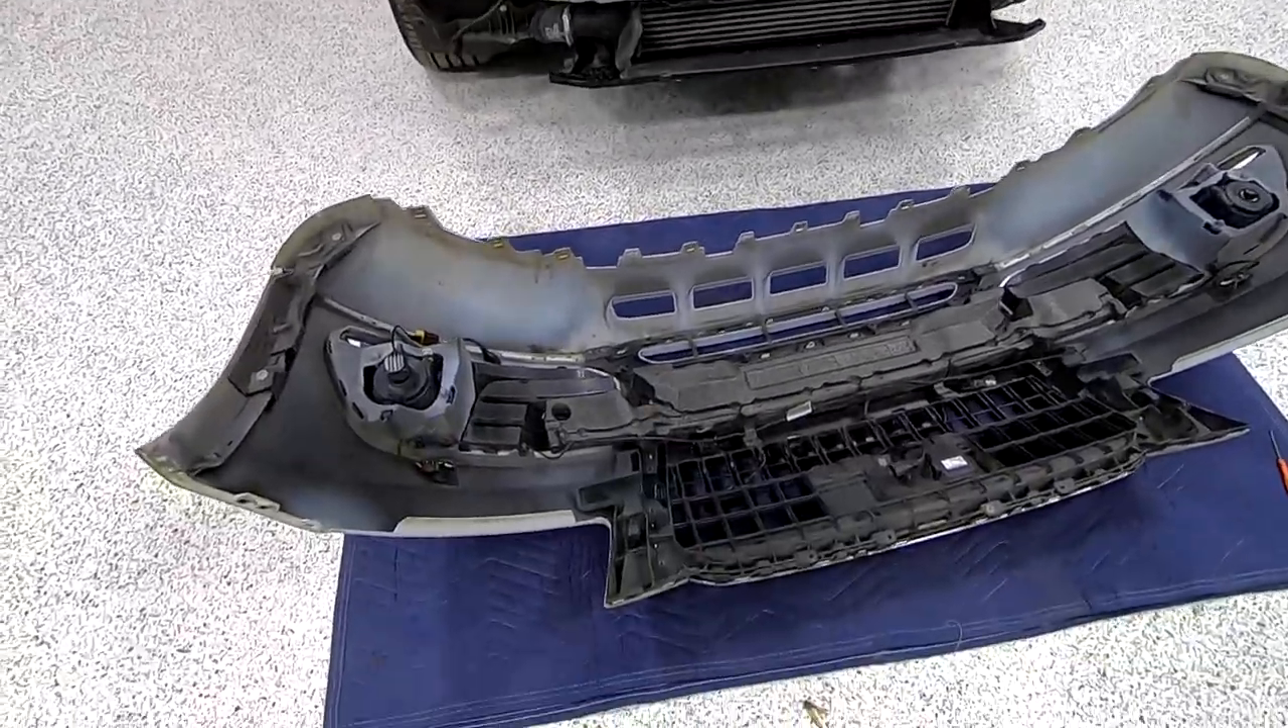So we got the front bumper off here.